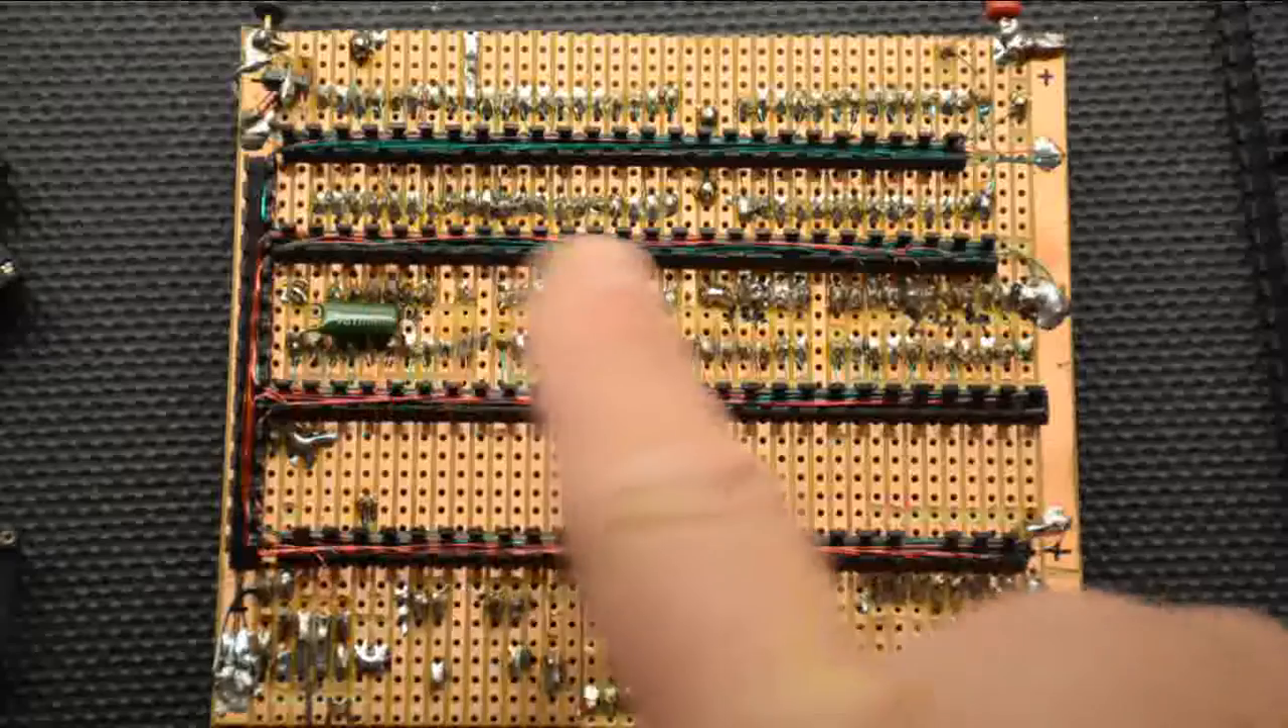You can see that the wiring is all done up along these wiring combs these are the little black things you can see here.